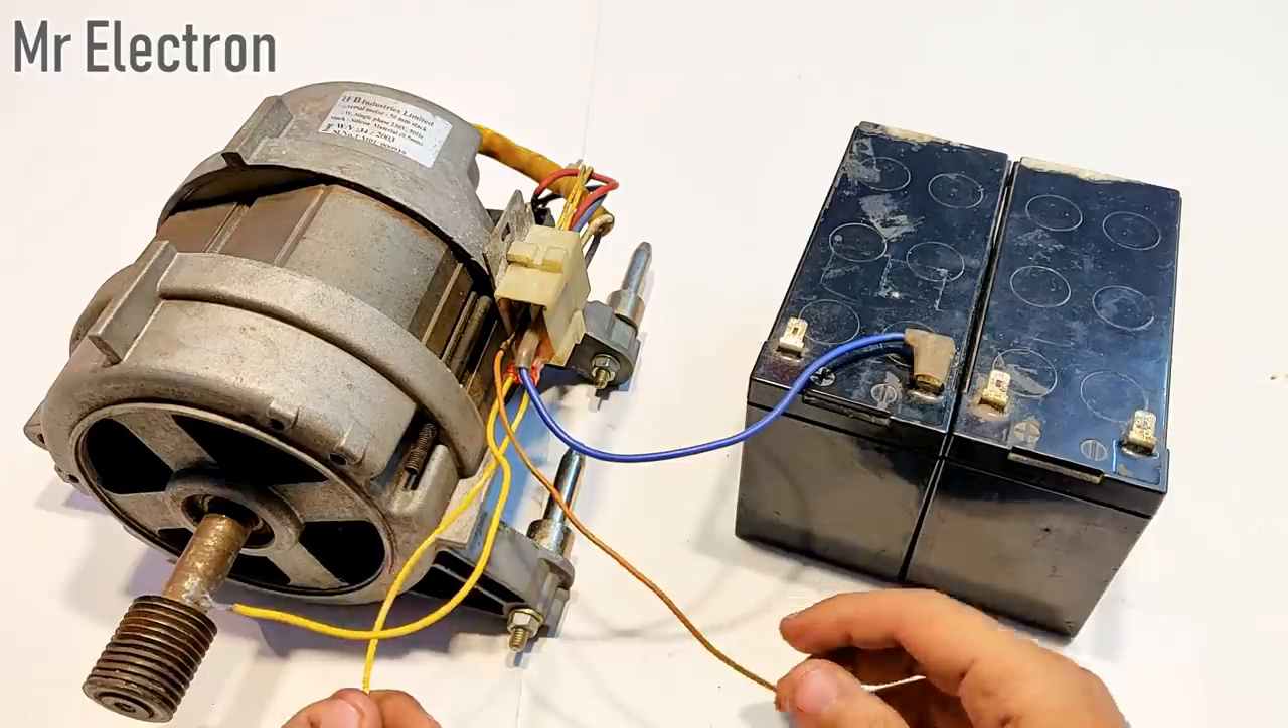I've connected one of the armature wires to the negative now i'm left with this orange one.